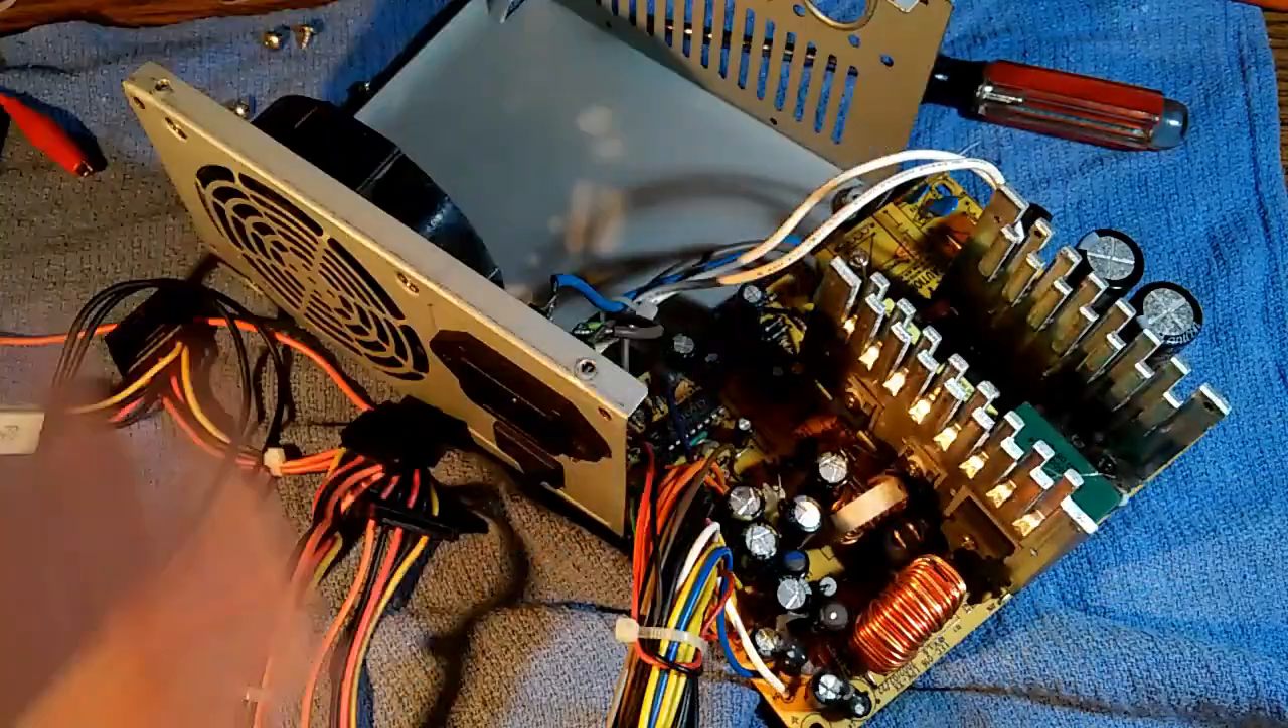Okay, I have taken that board out. I have unscrewed it and moved it out so we can work on it a little better.